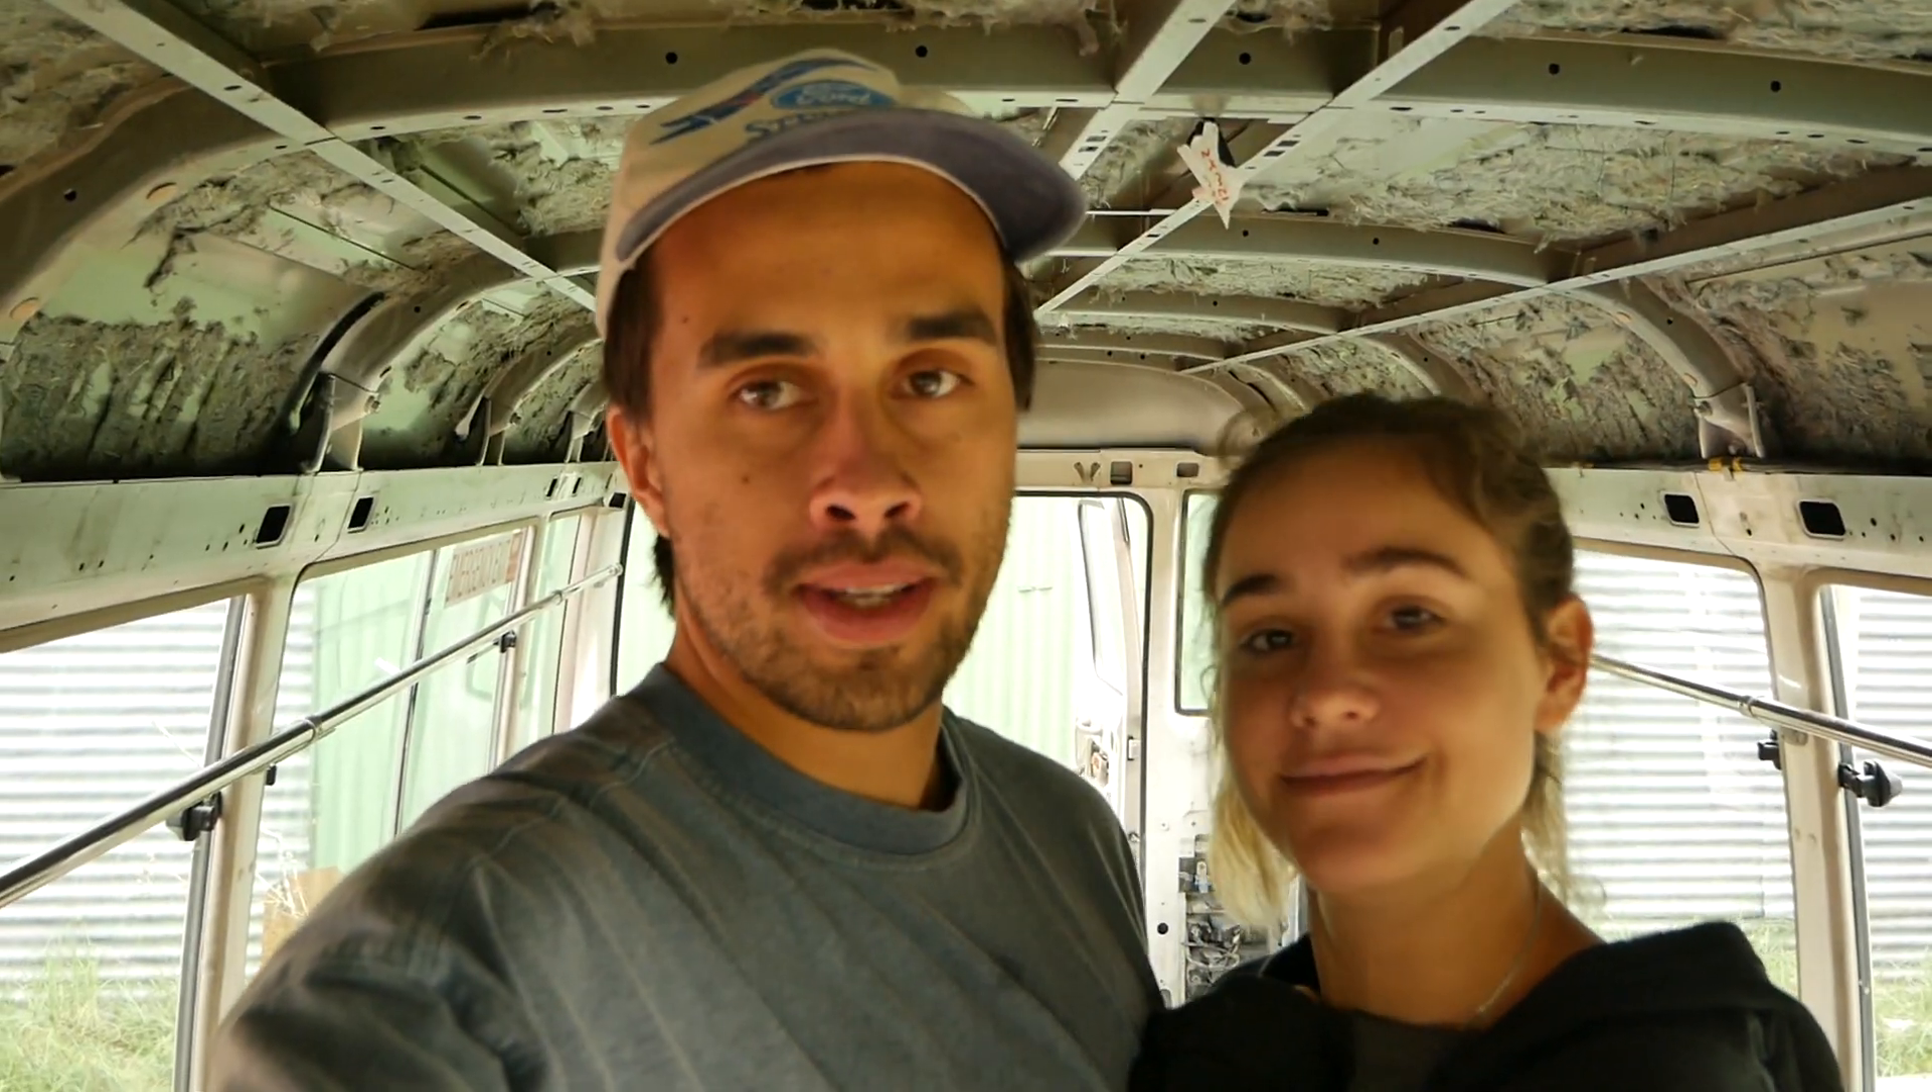We have basically removed the ceiling and insulation. There's a little bit left on that's kind of glued on, I guess.